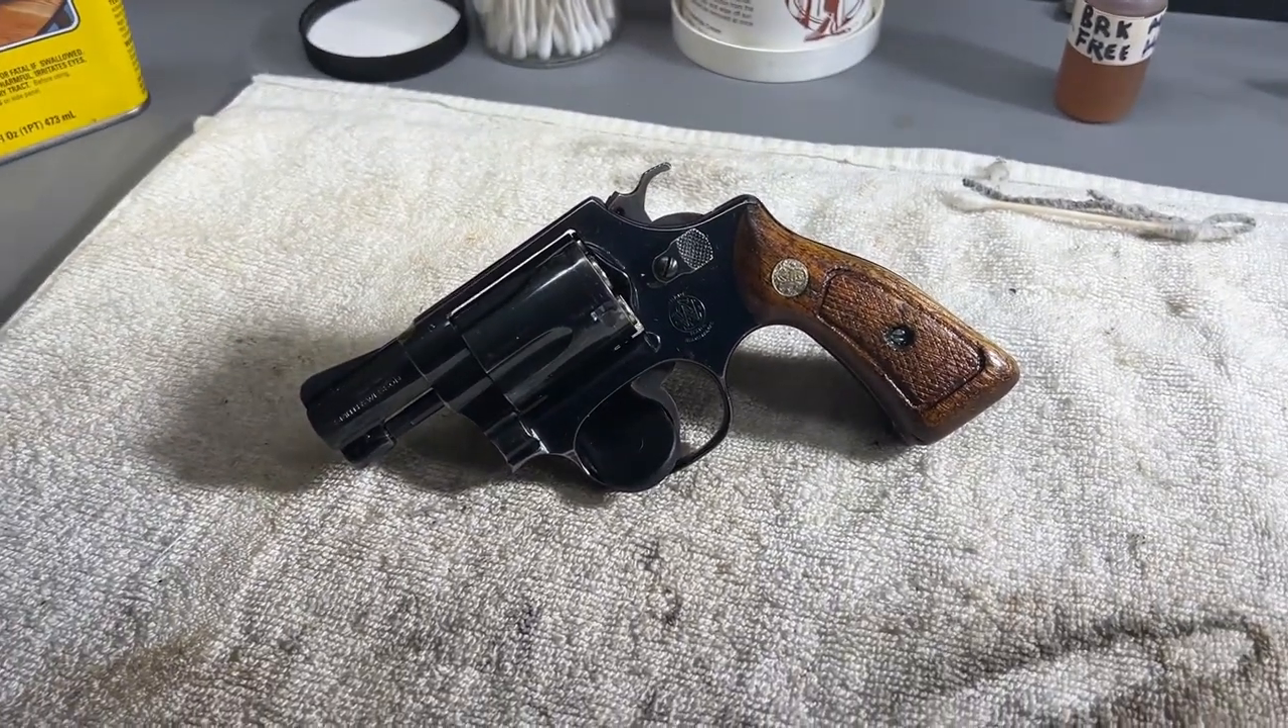And, there's the finished product. Cleaned up. Good to go. Grips are on. Nice and dried.